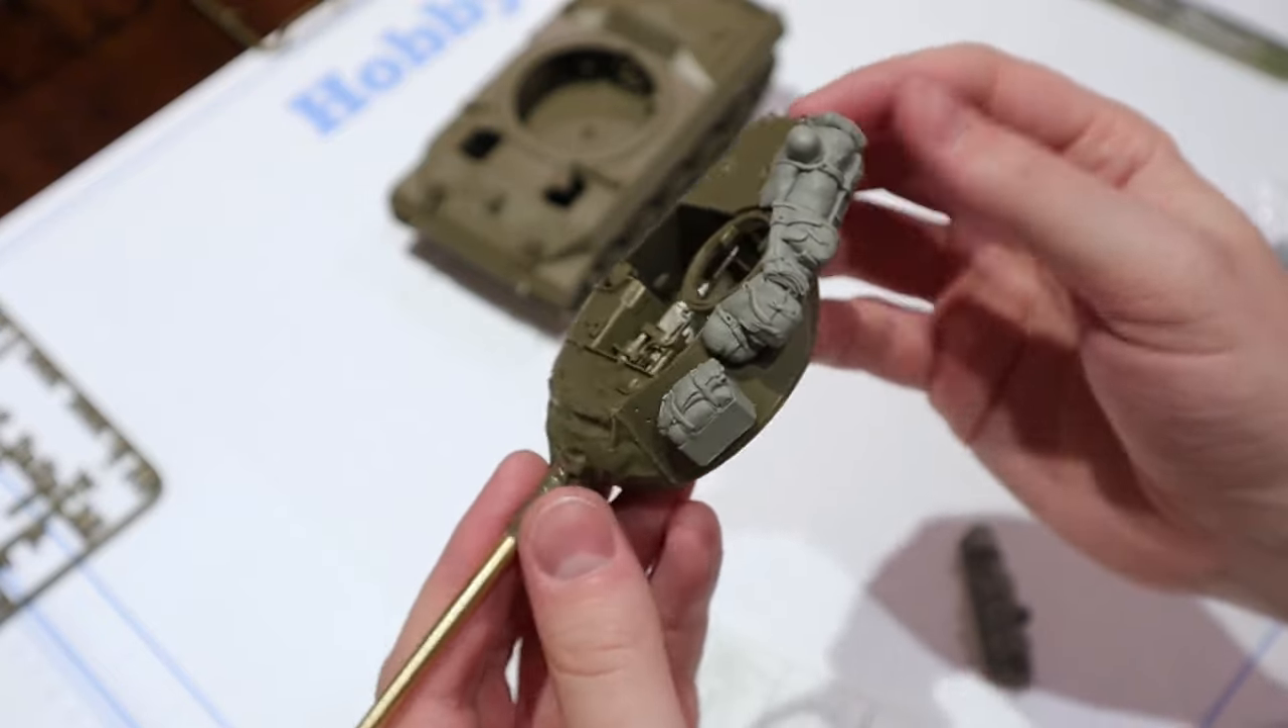Now you can see I've gone ahead and added some more of the resin bits.